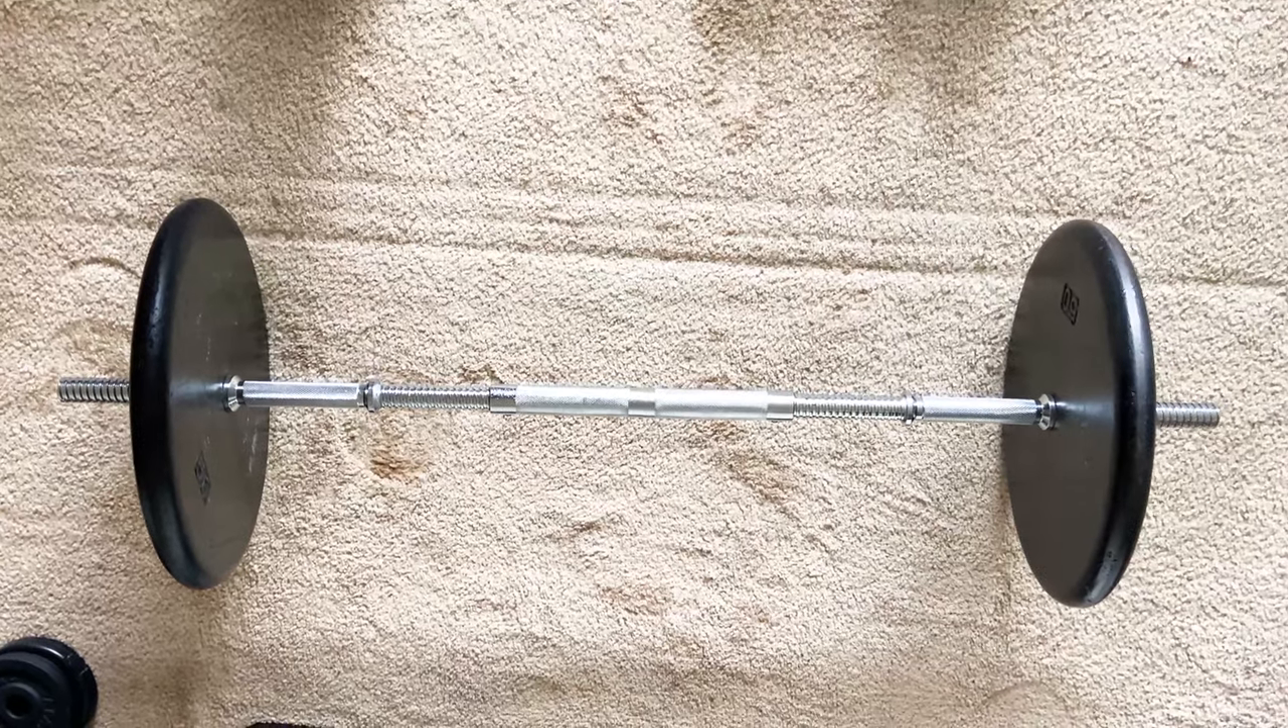With a connector between two handles, I now have a short barbell to do more exercises, such as barbell hip thrust and barbell deadlifts.